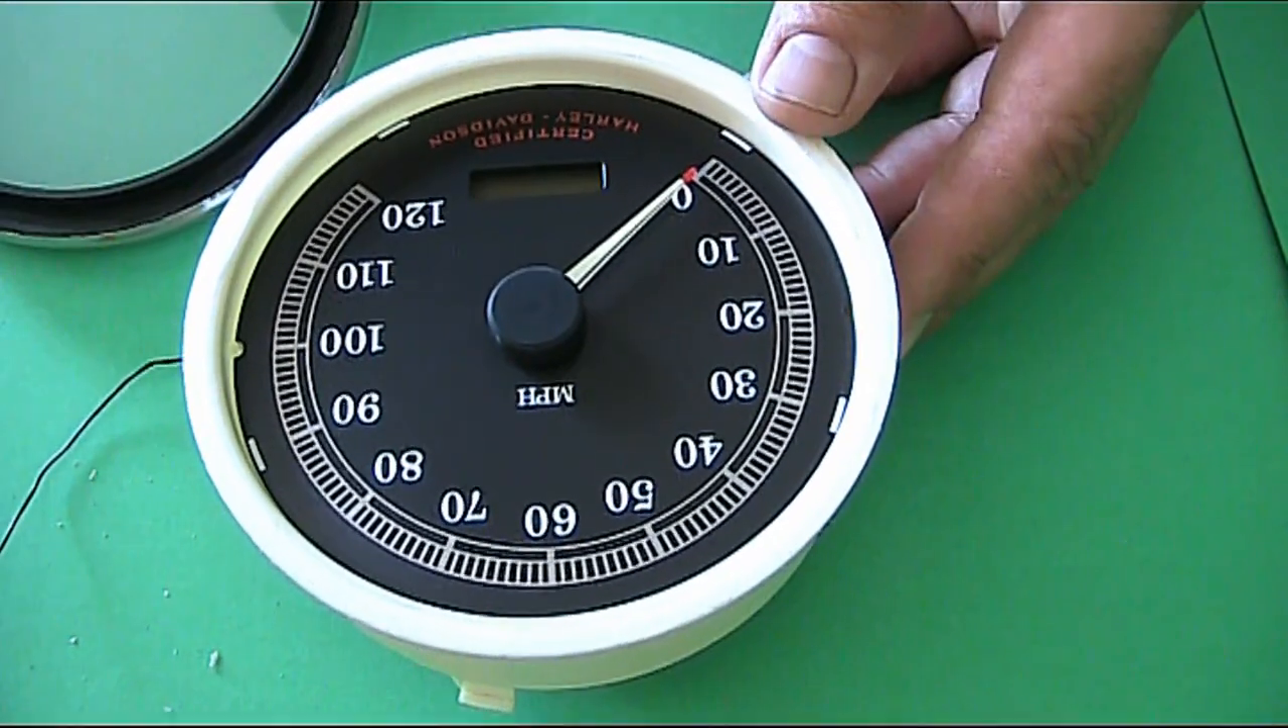Now we've got our speedometer open.